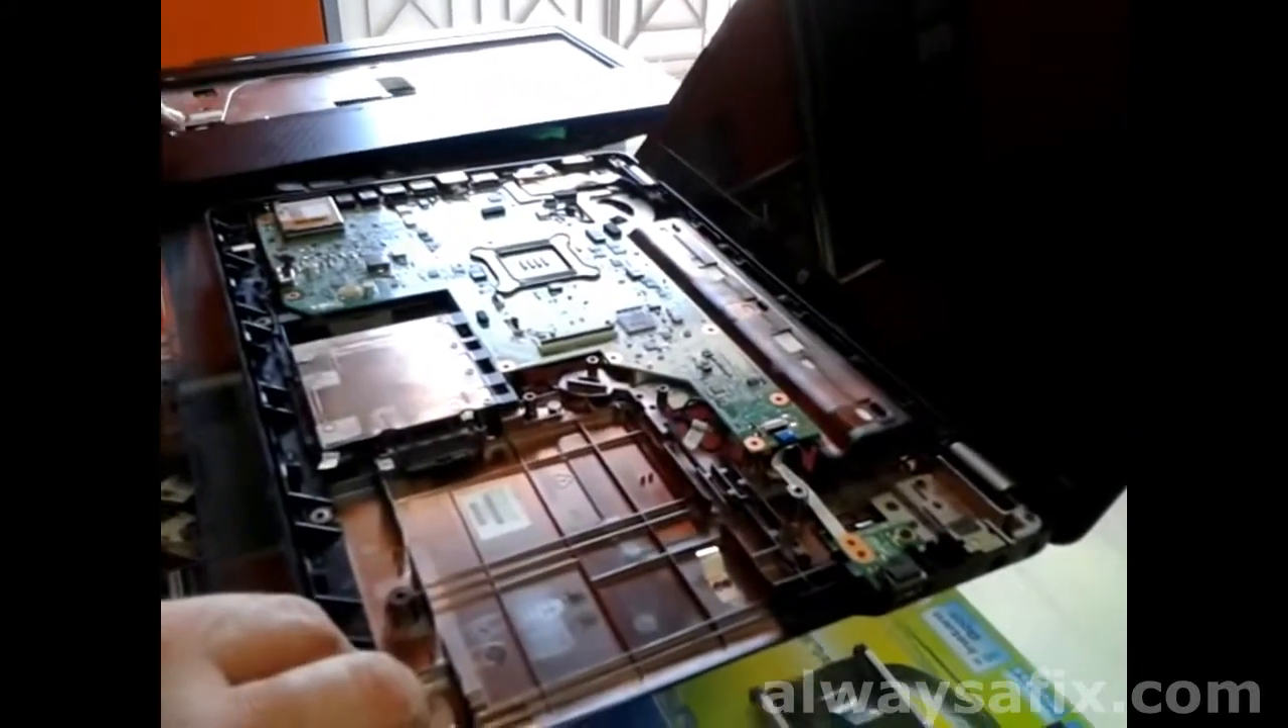And there we have the motherboard exposed.